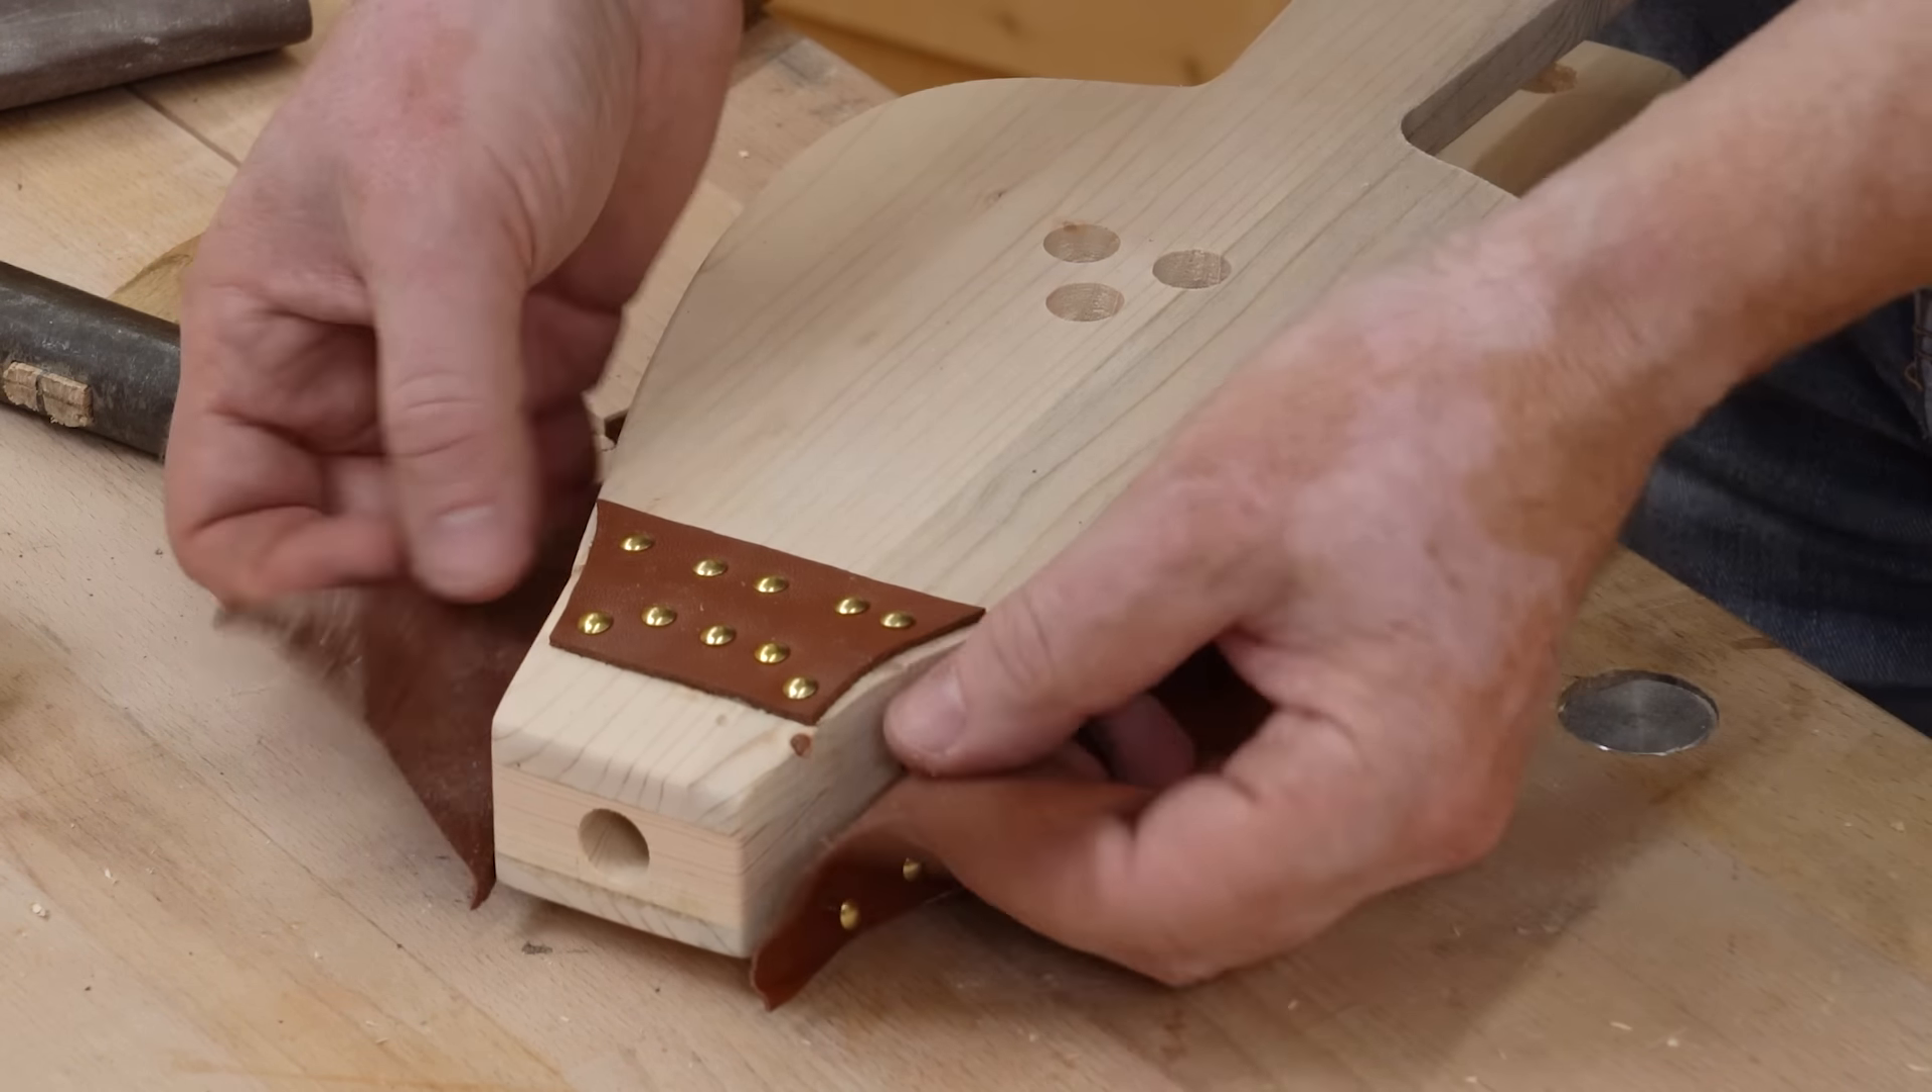So und schon haben wir unser Scharnier montiert.